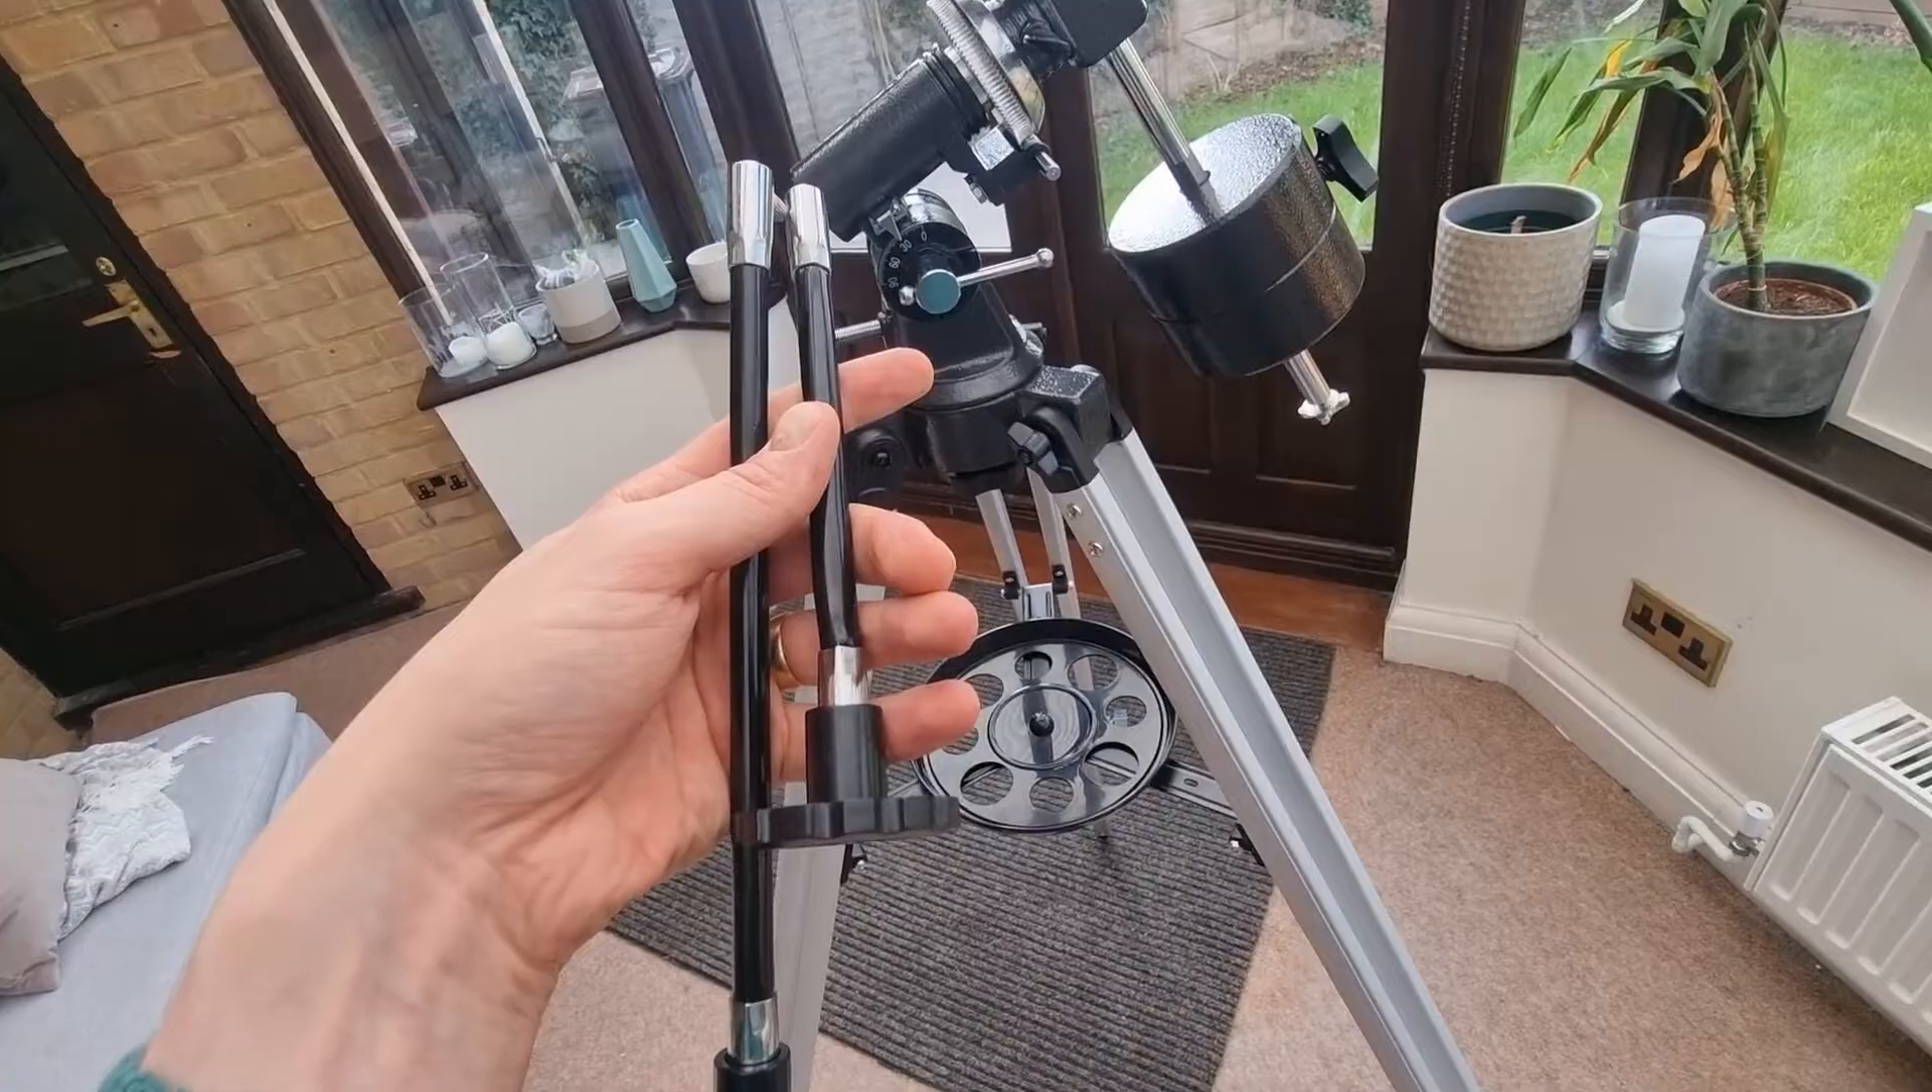I am now, I now have the counterweight in place, okay.